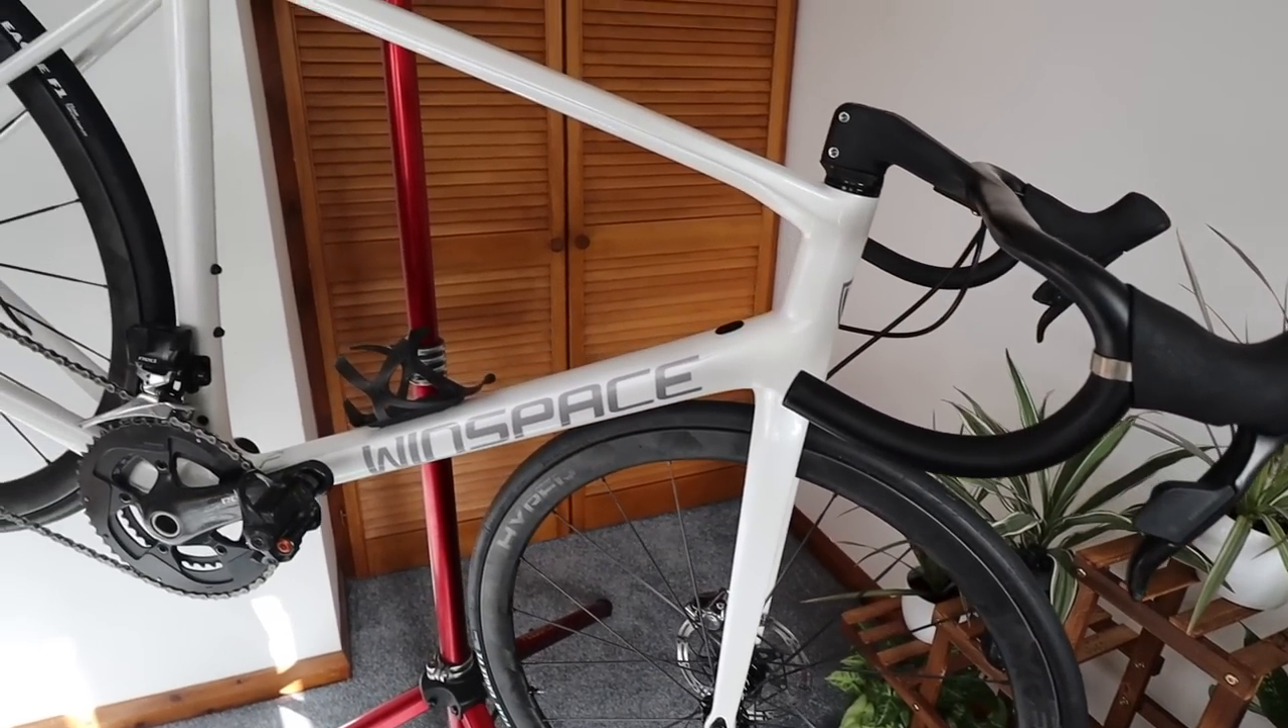So the only thing left to do now is put the bar tape on and i was a bit undecided on bar tape.